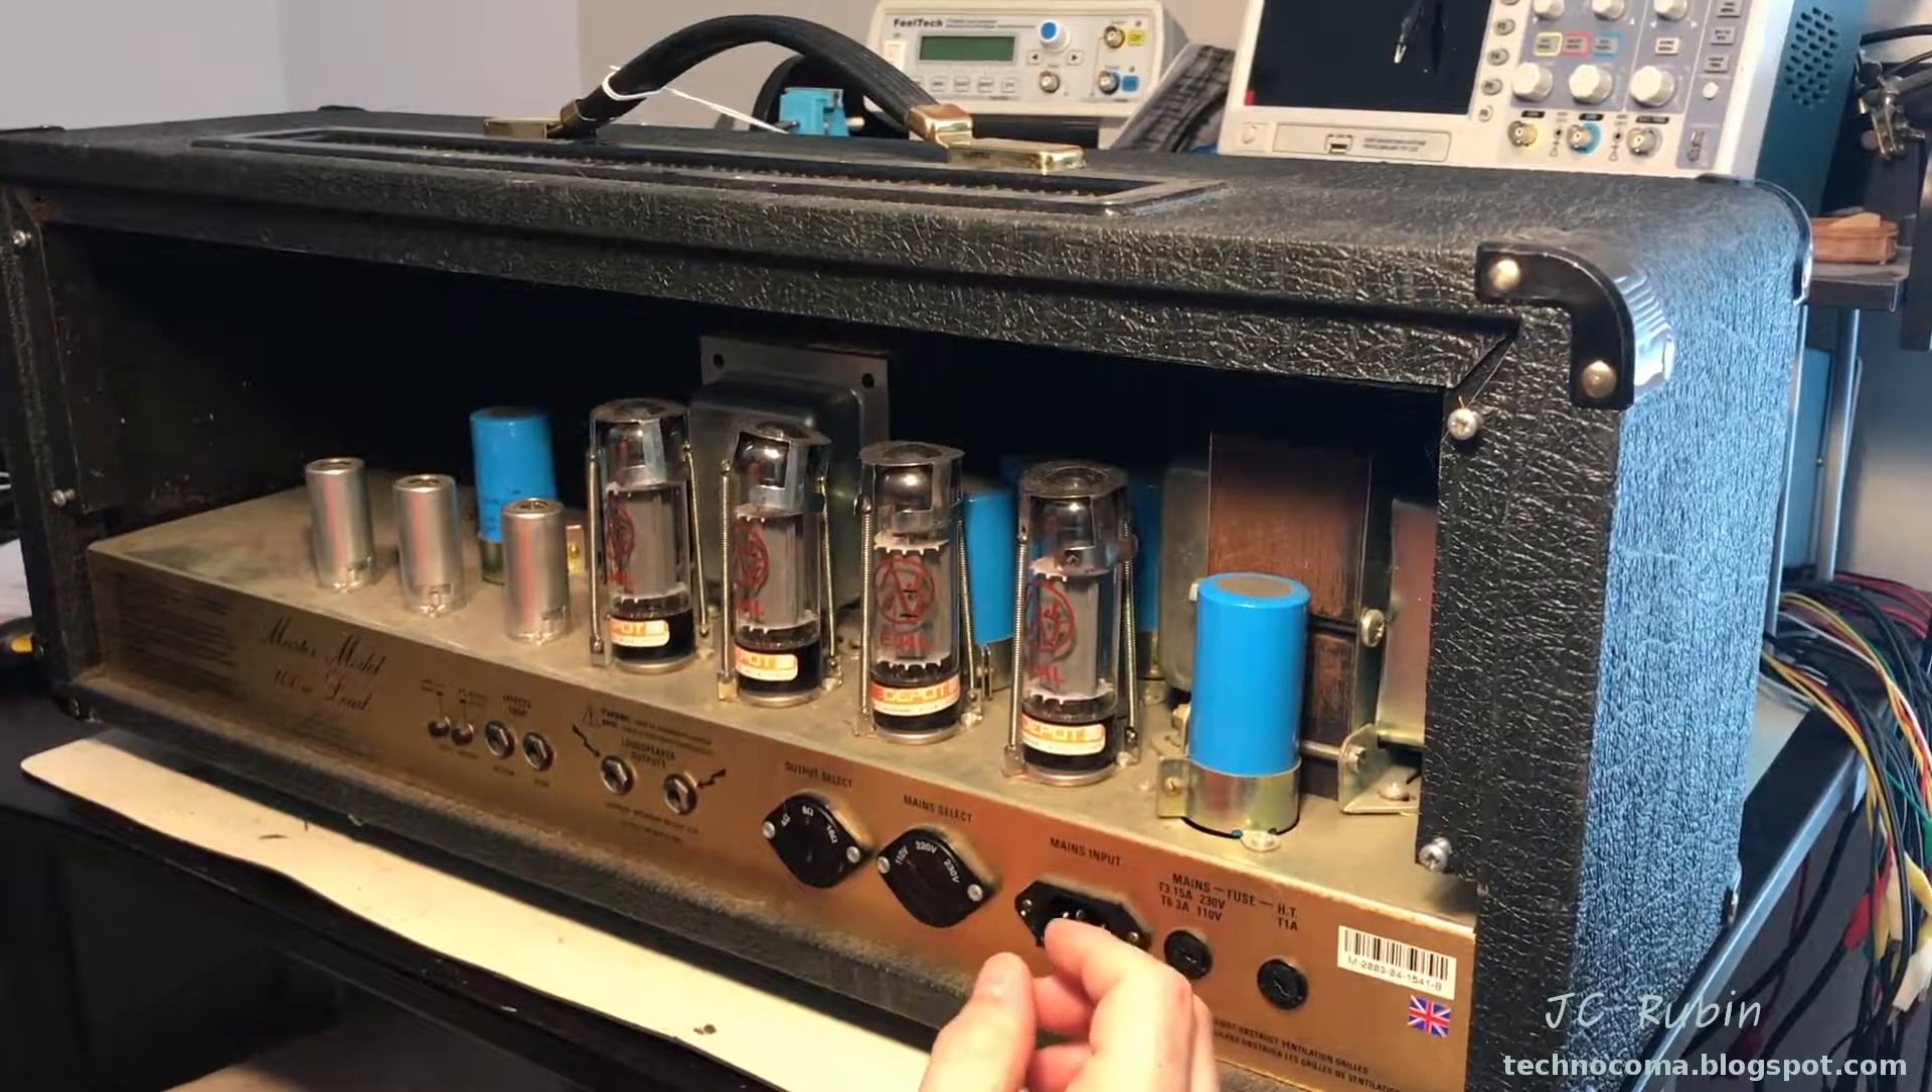With the back removed, we can see that there are four EL34s in here.